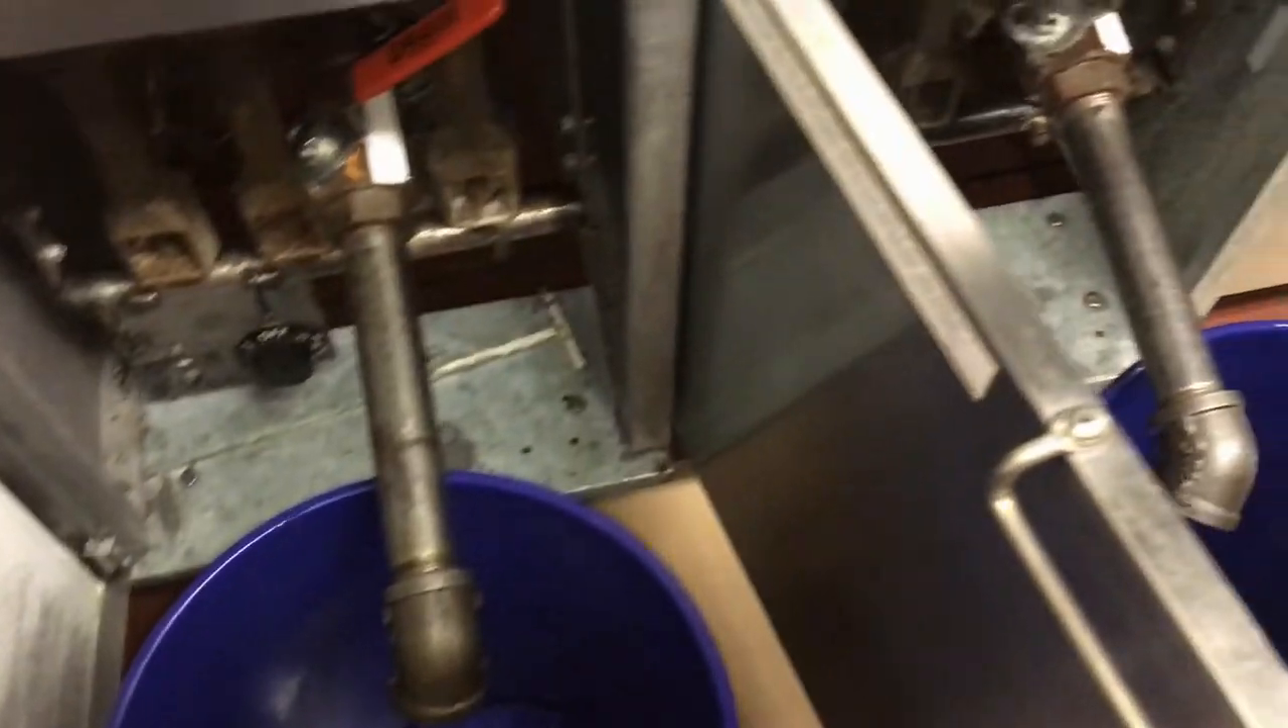All right we've got both drains in.